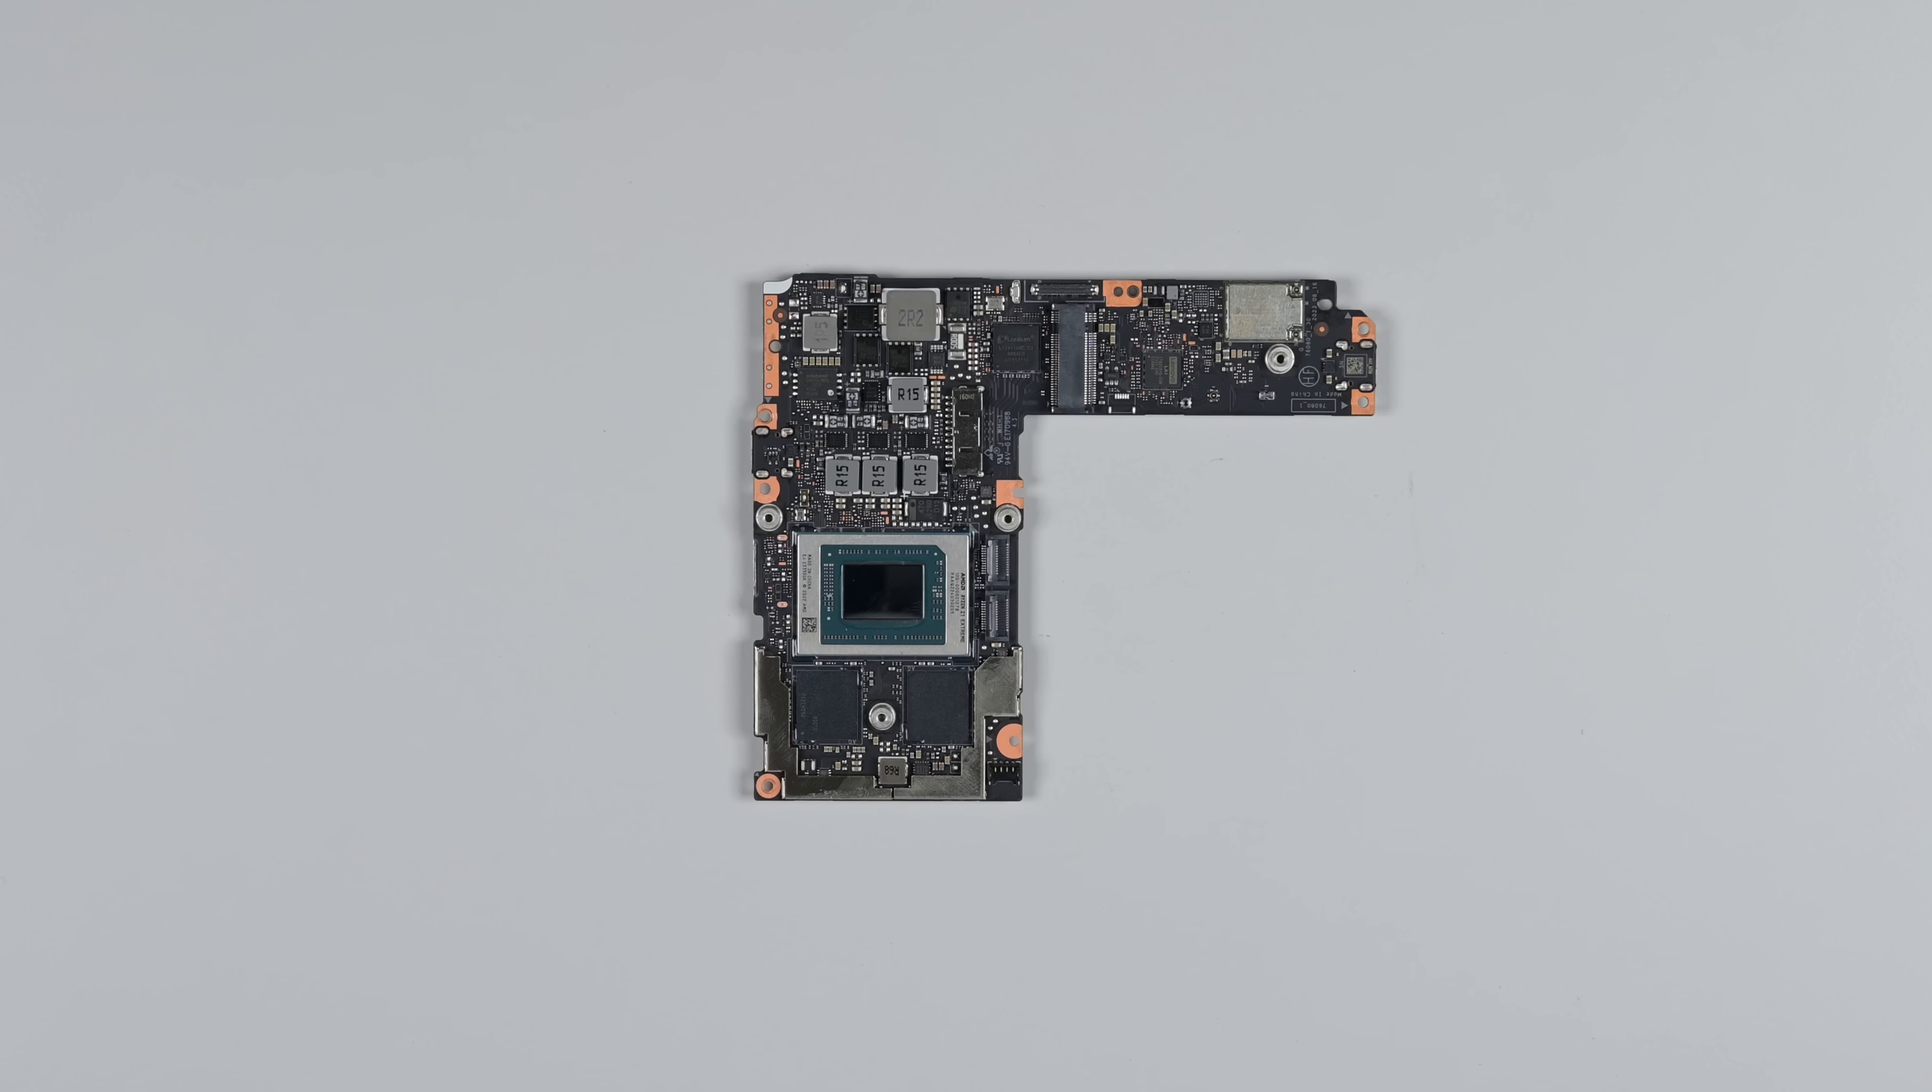With the main board out, we can take a closer look at what's on it.